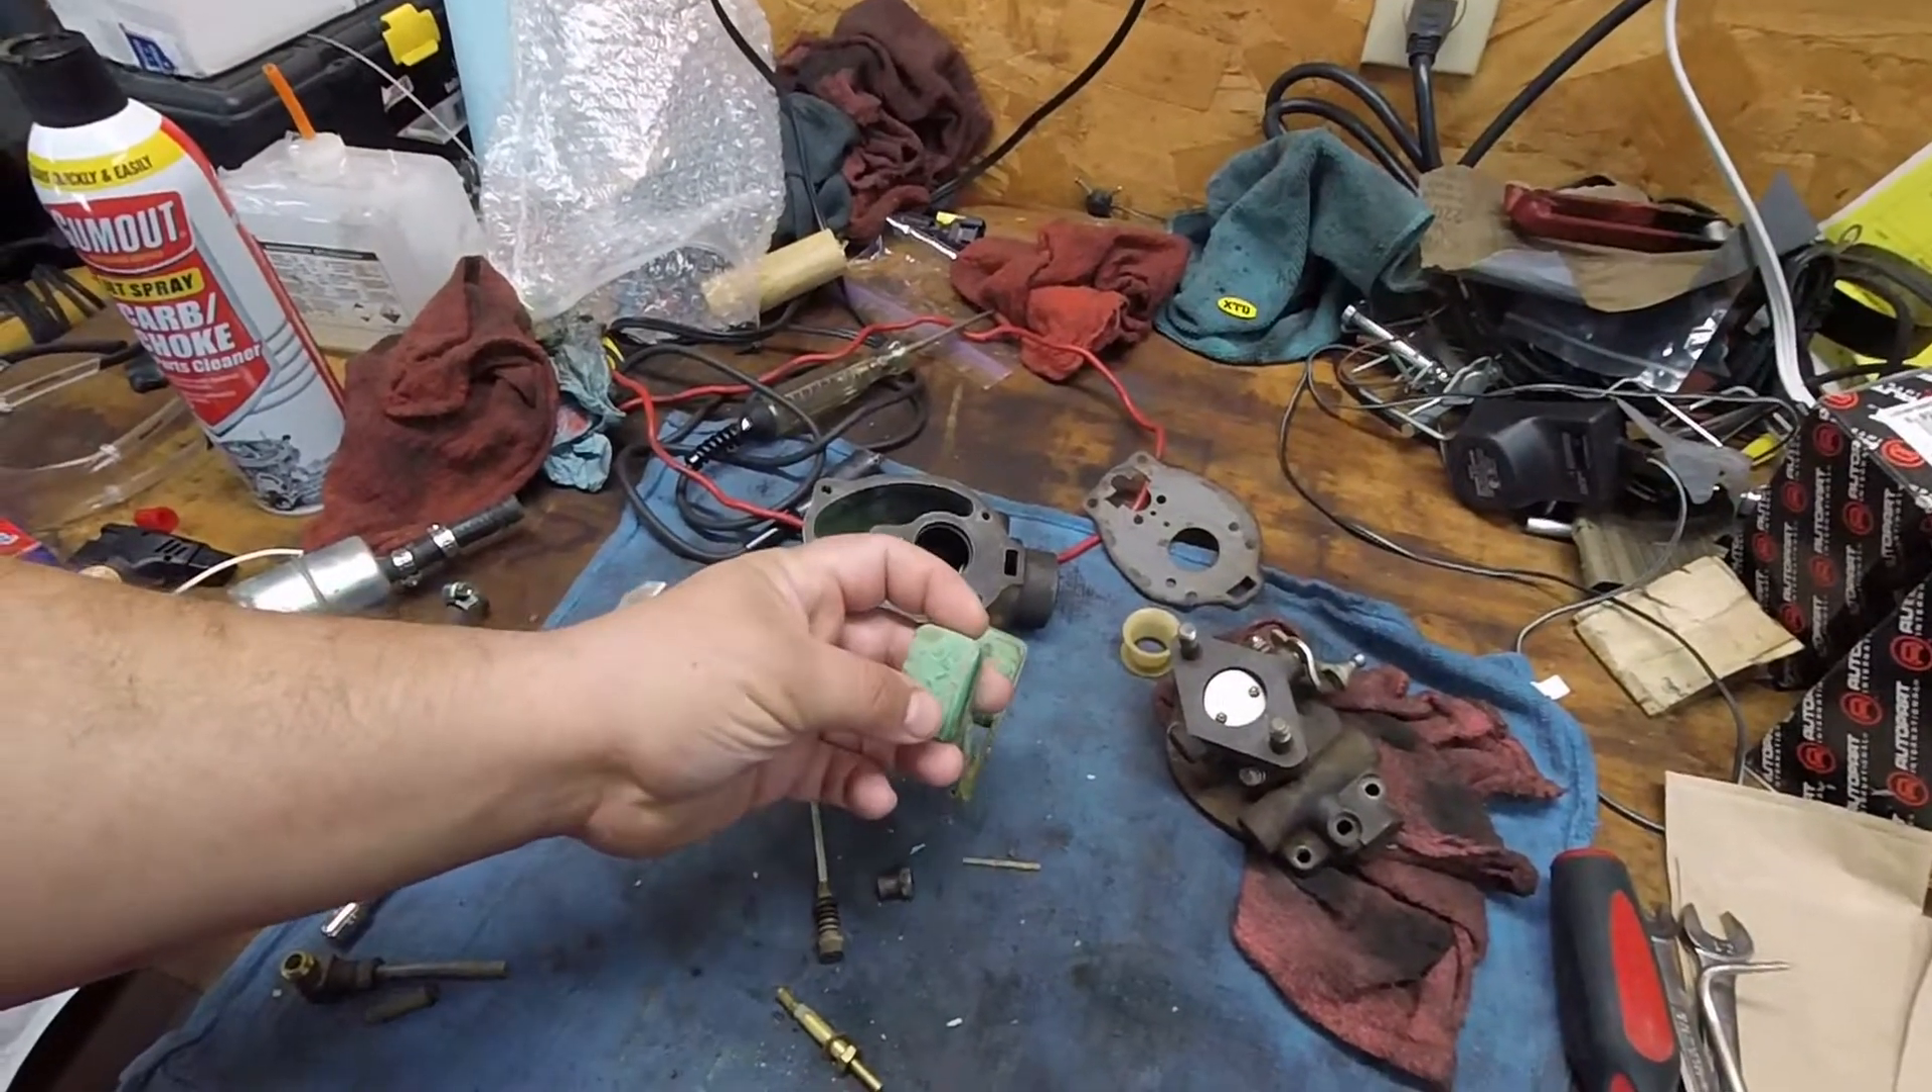So here's the carburetor all tore apart.